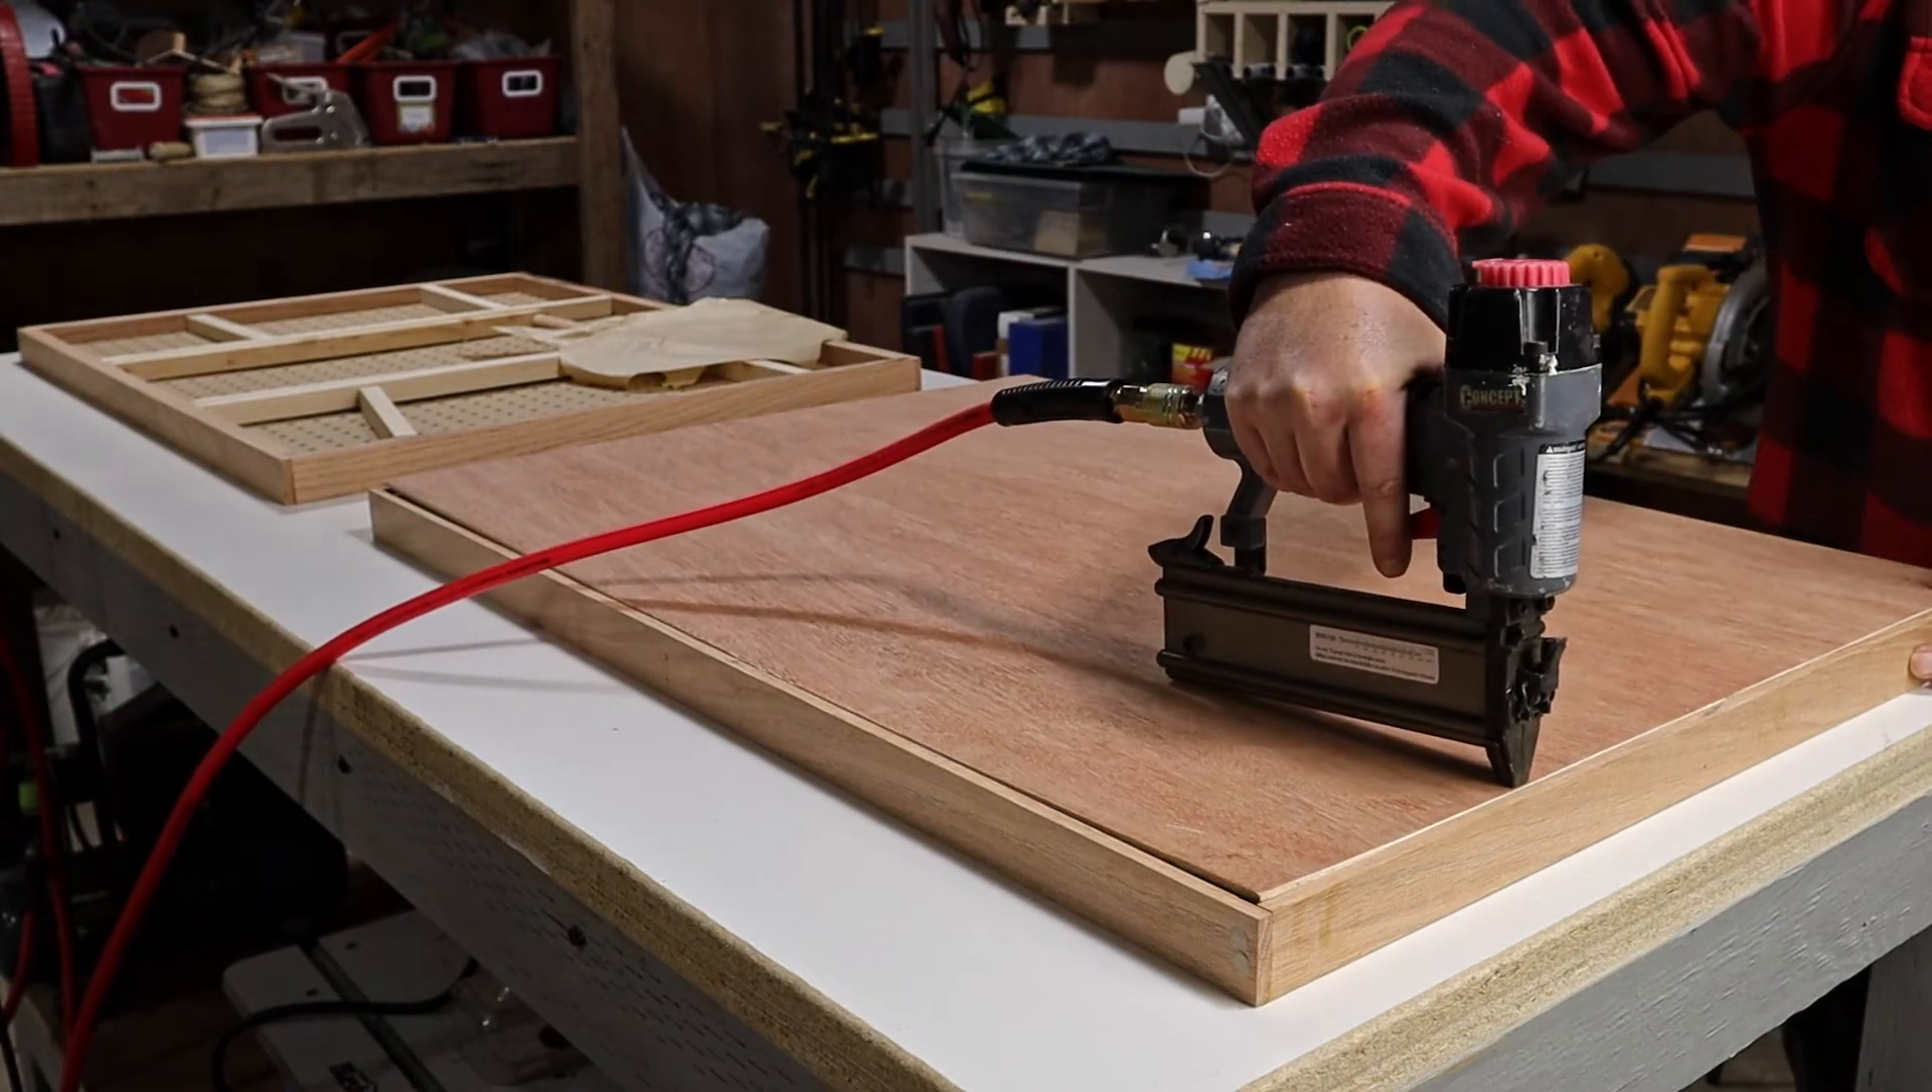After I had all the corners done, I added the panel to the bottom with some brad nails.